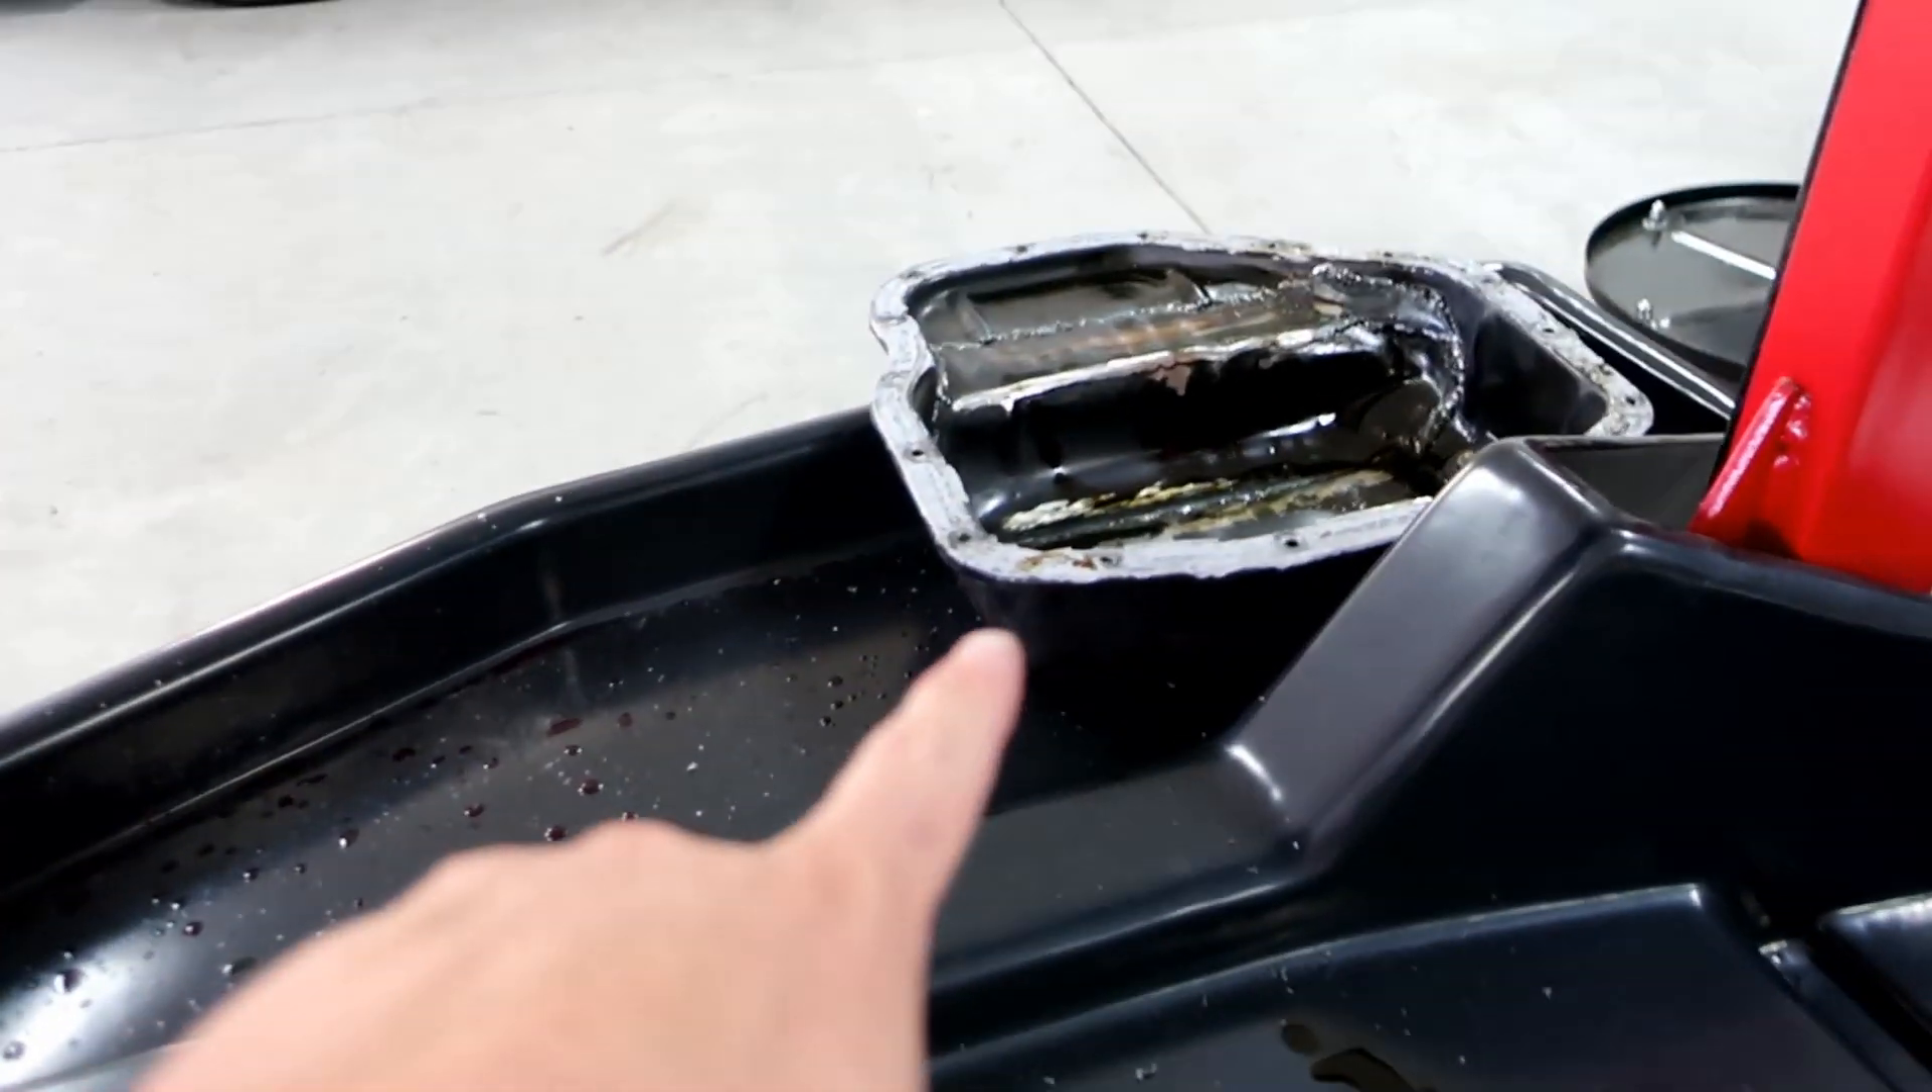As you can see there, I have the lower oil pan off, which is nothing but 10 millimeter bolts.